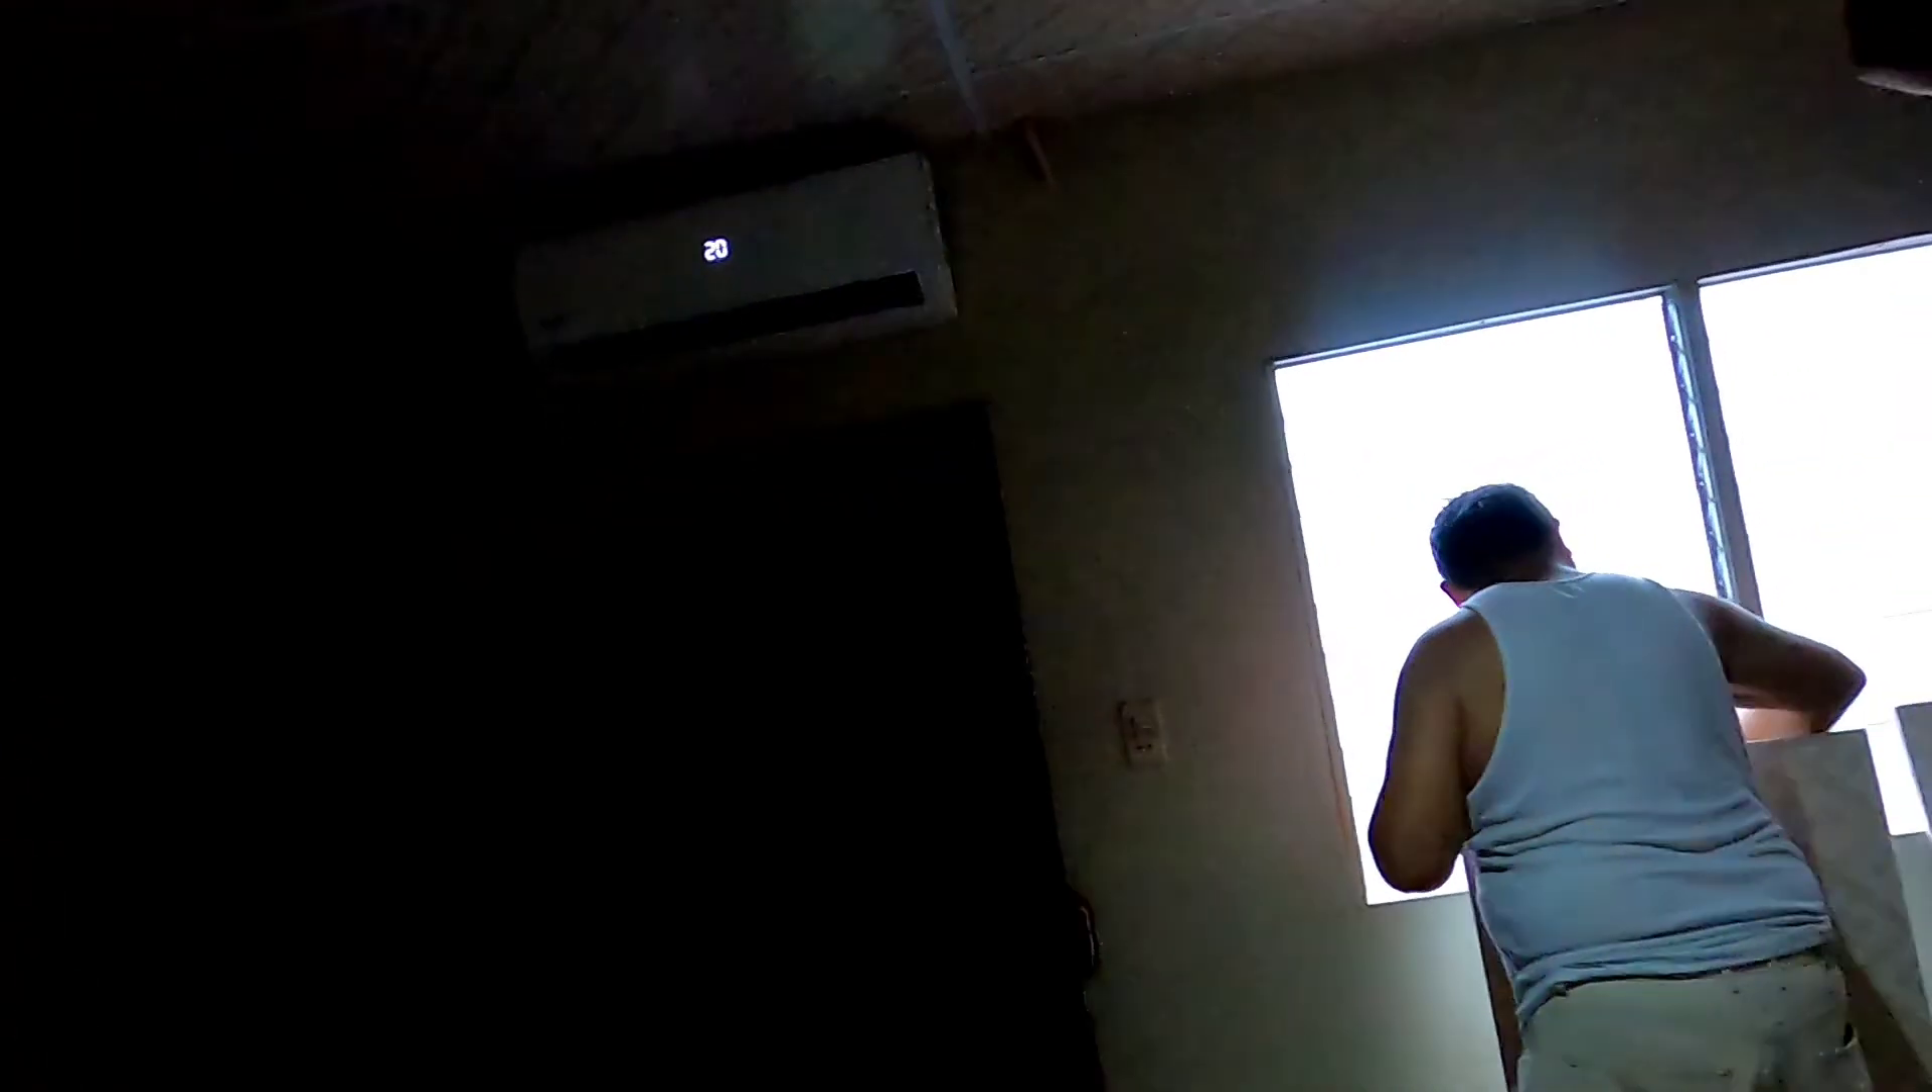El aire acondicionado ya está puesto.